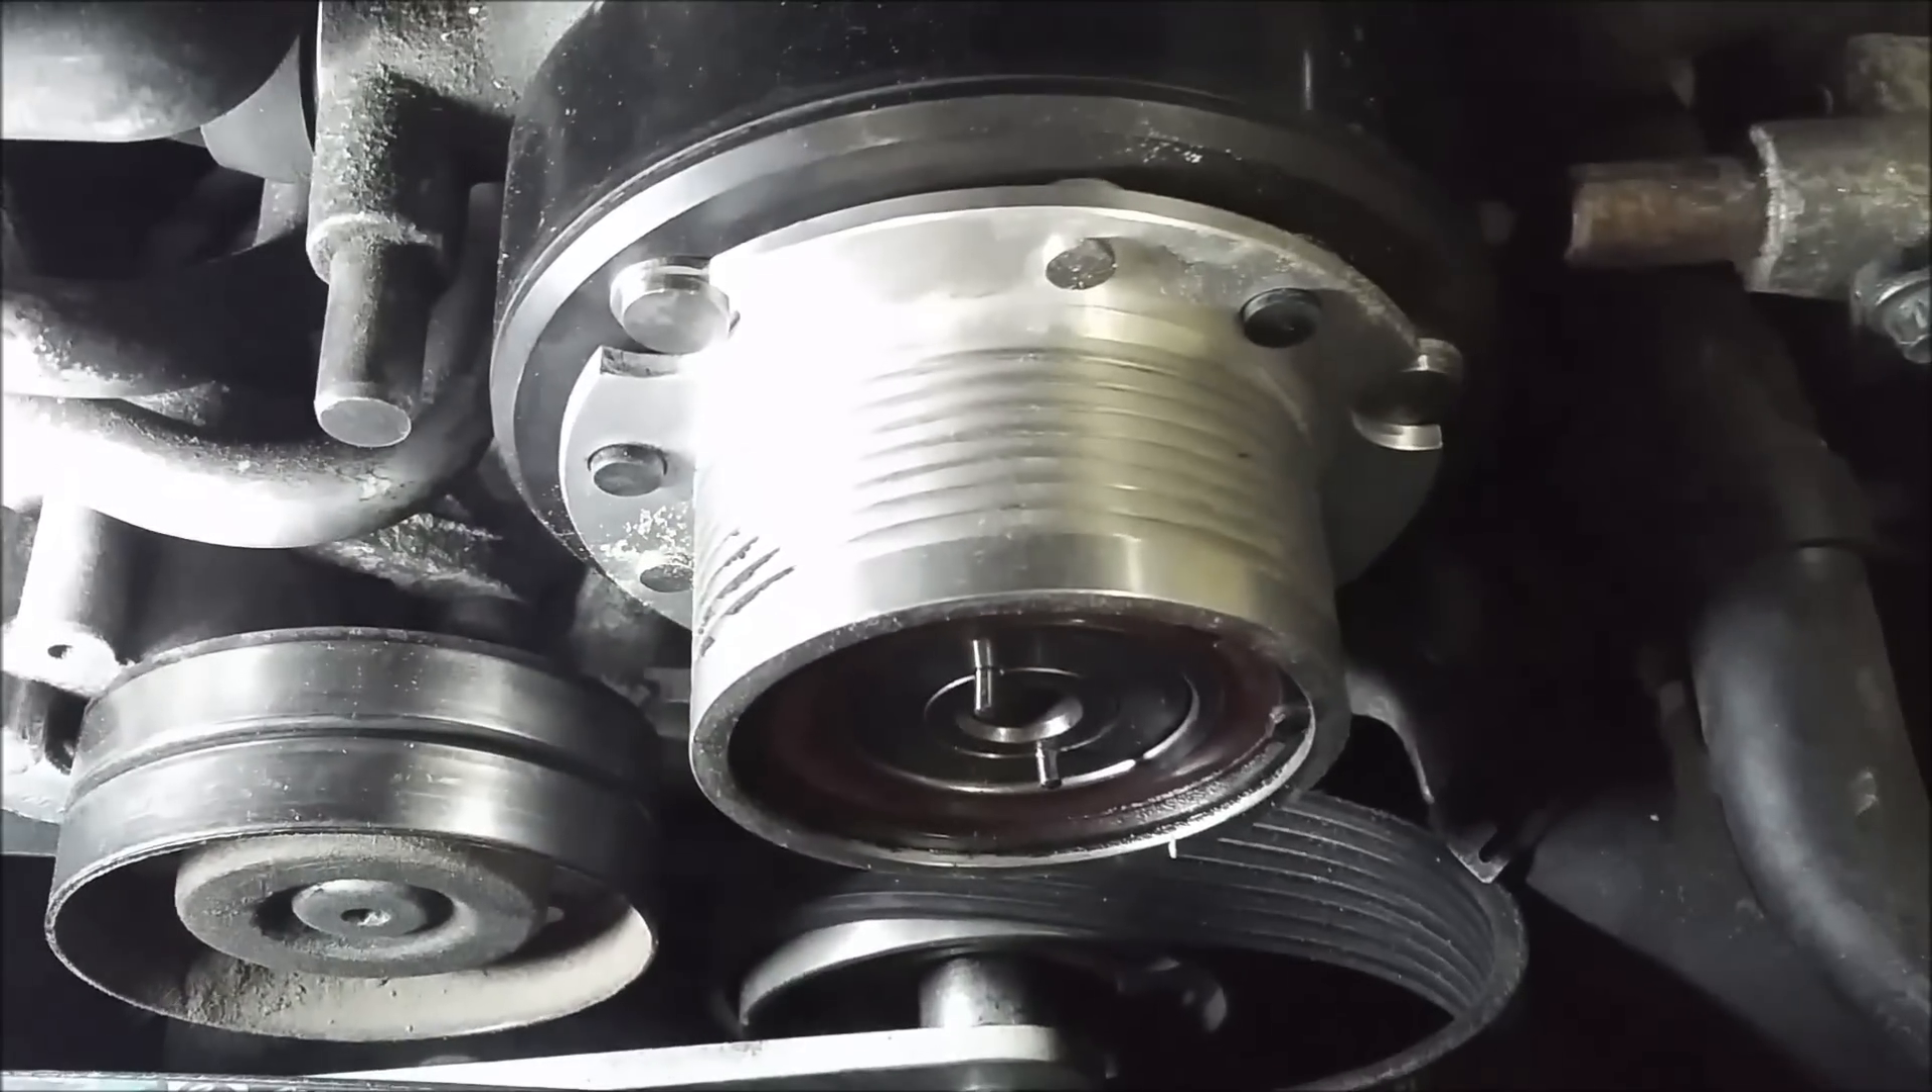Okay so I ended up getting the pulley back on here.